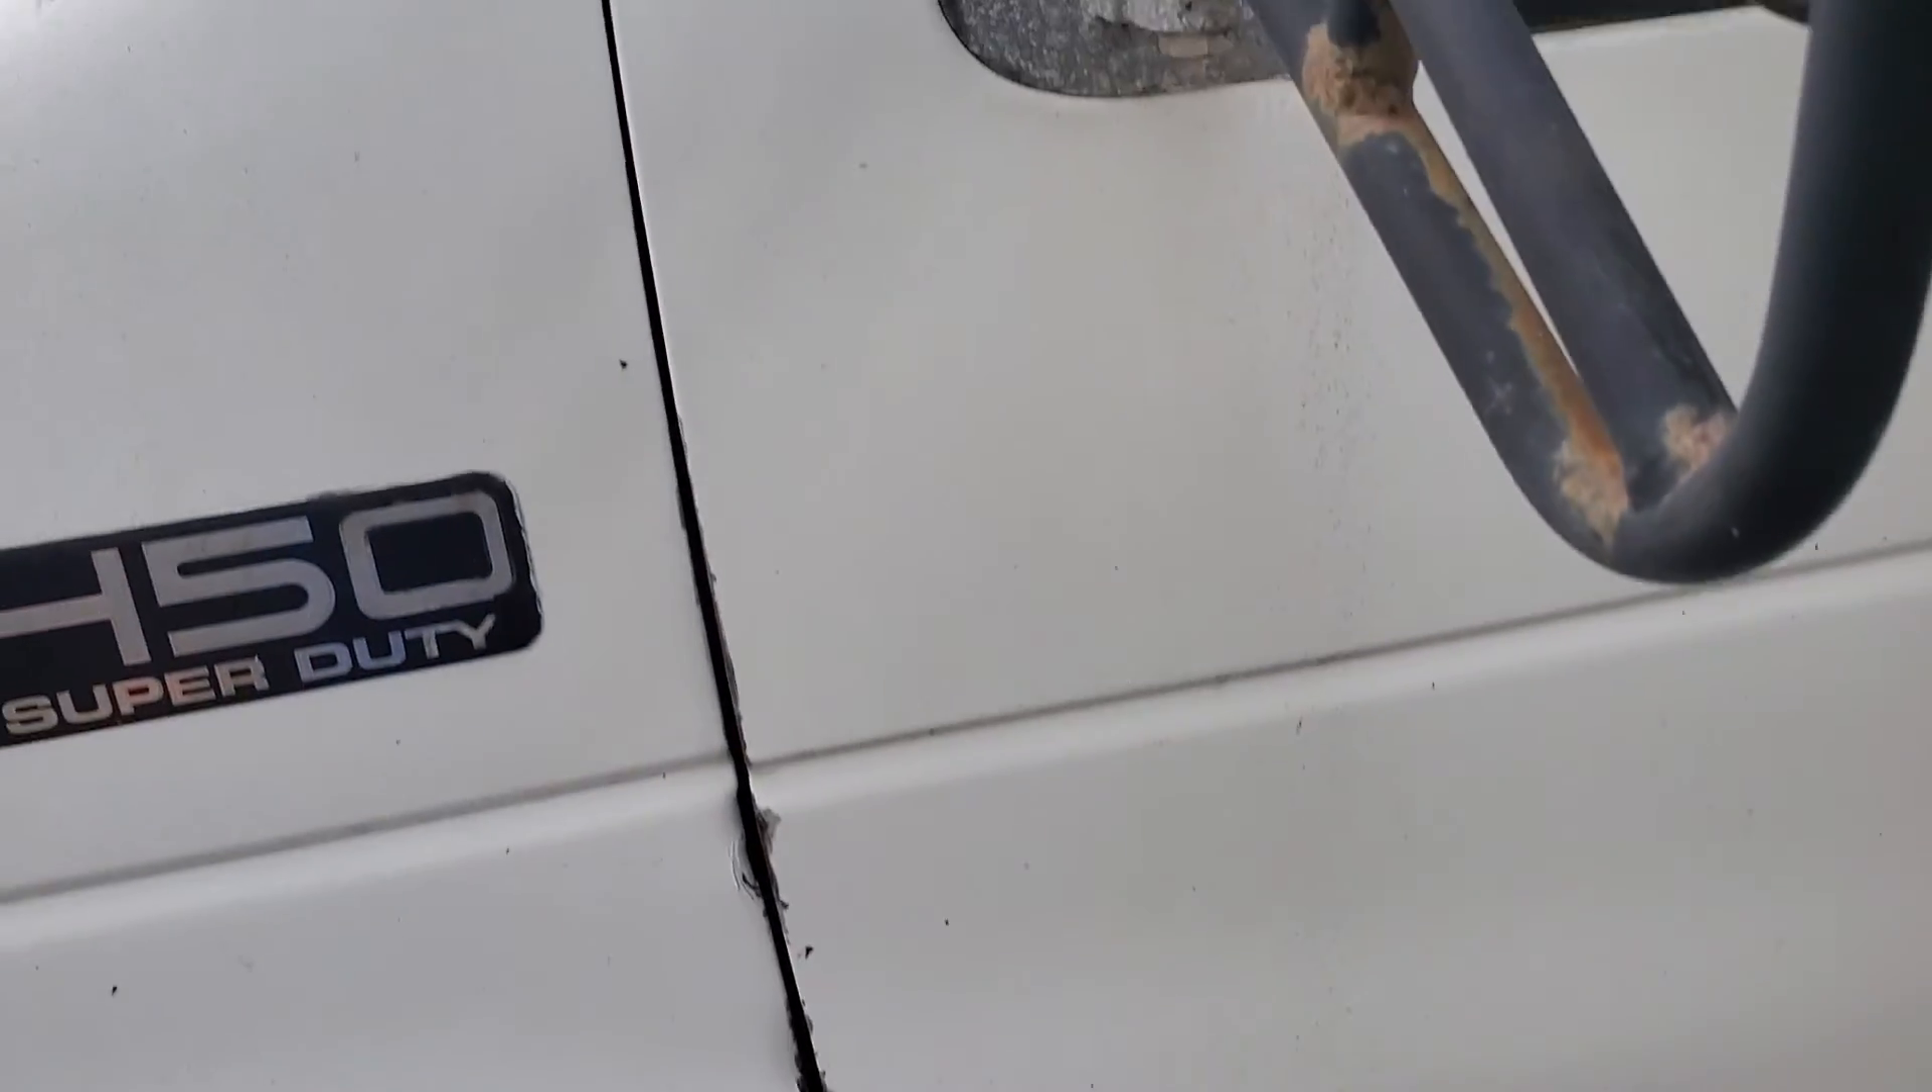The fender is rubbing with the door and you can see right there.